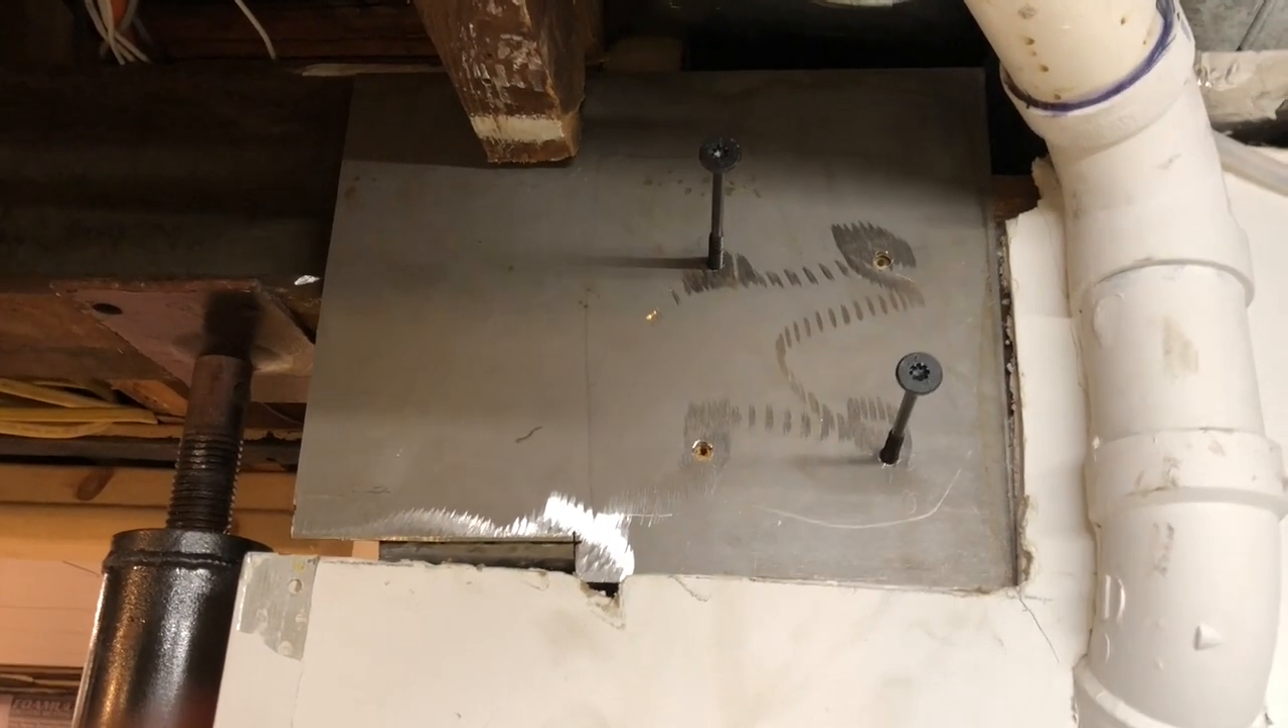All right, so we just stuck two of the timber locks in just to hold the plate and then we're pre -drilling.